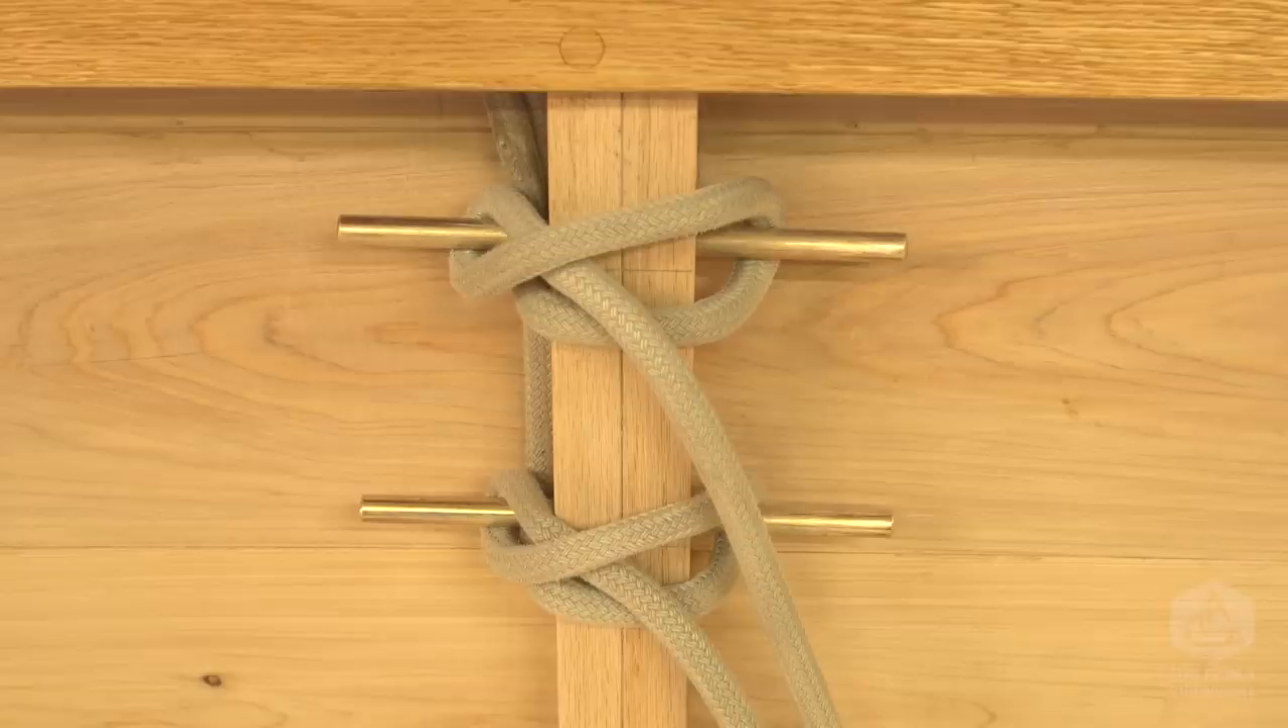Now that is two lines tied off to the frames right there.